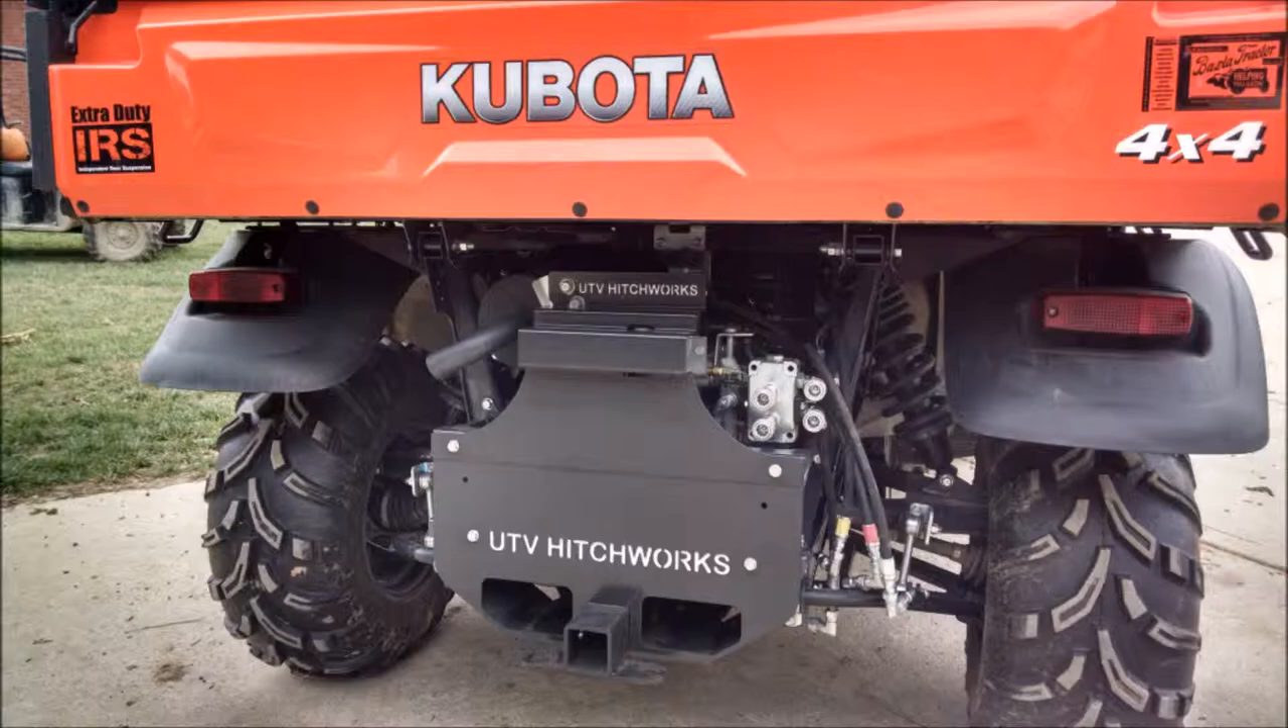Completed installation should look like this with a factory plate.